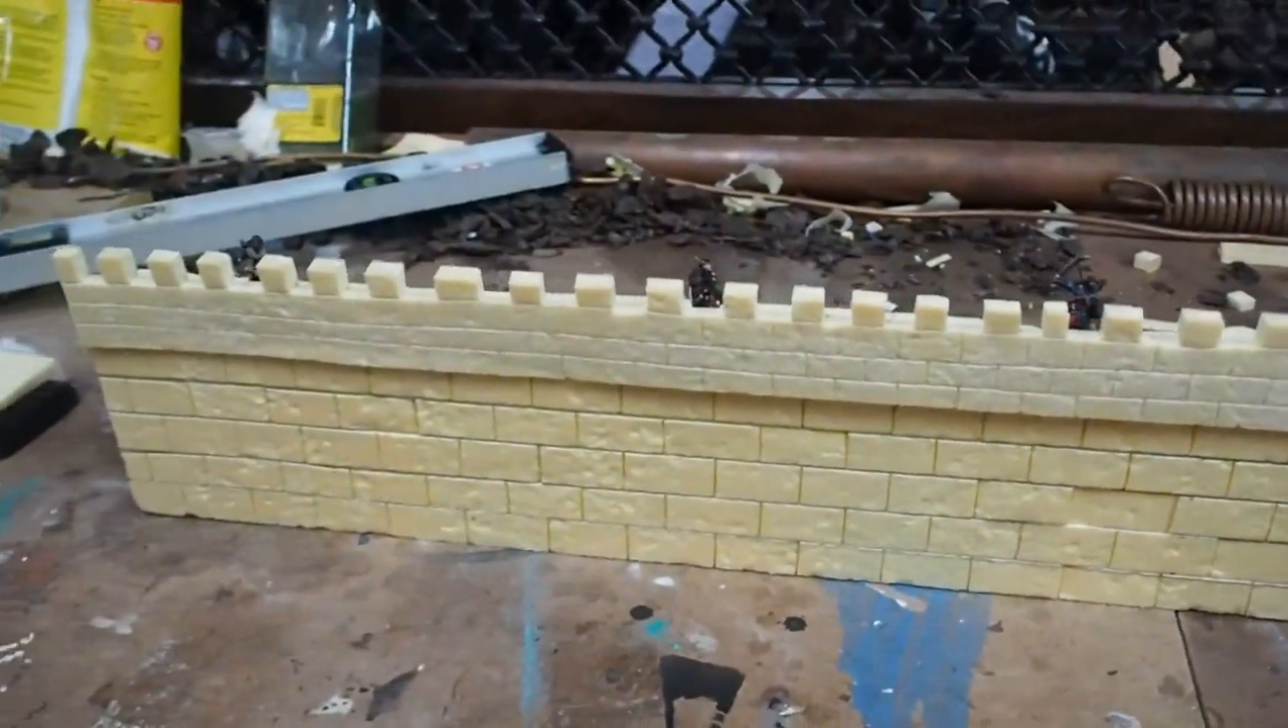And there we go assembly on the first section of castle wall is completed.